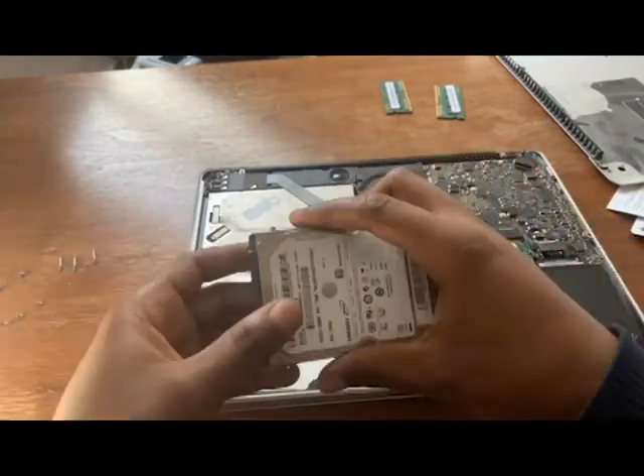So this is the HDD removed.